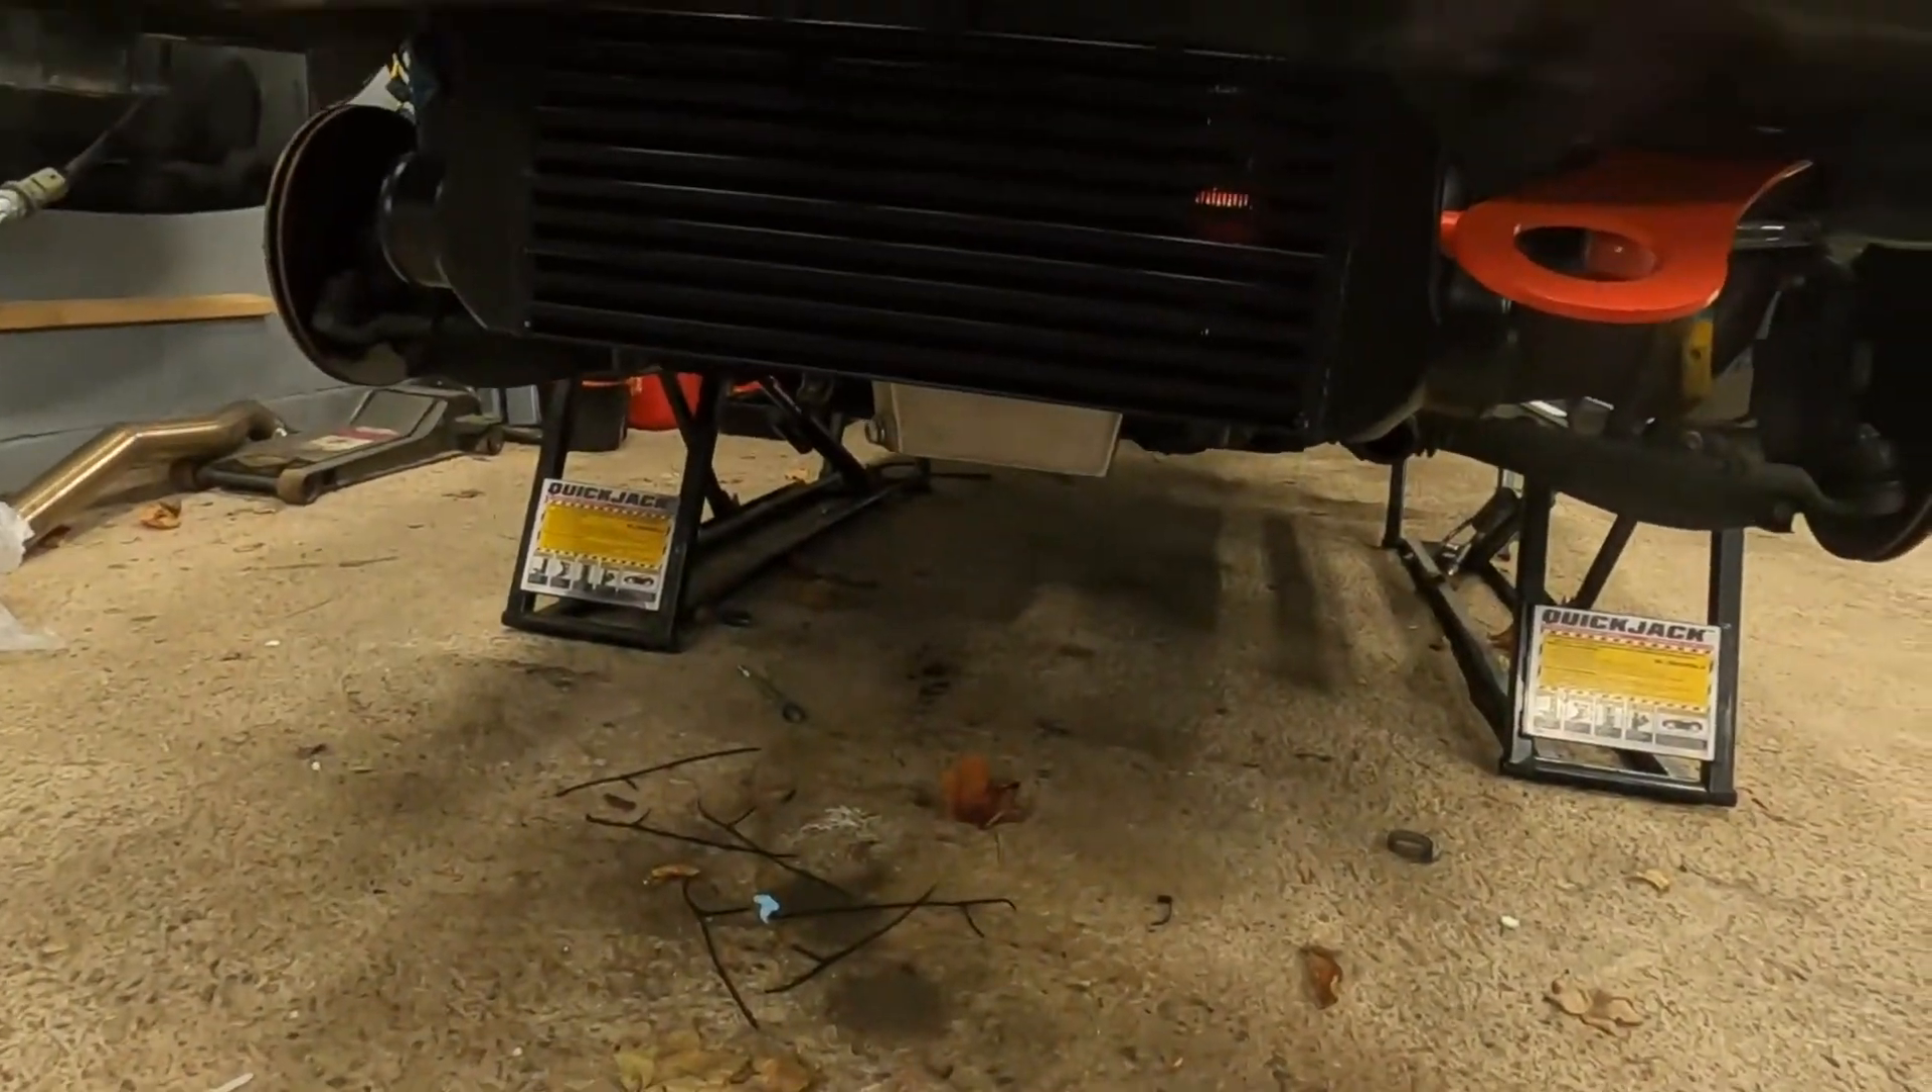But yeah, I mean, that's the mounted intercooler right there, so that's awesome. It's nice and level, everything's great.